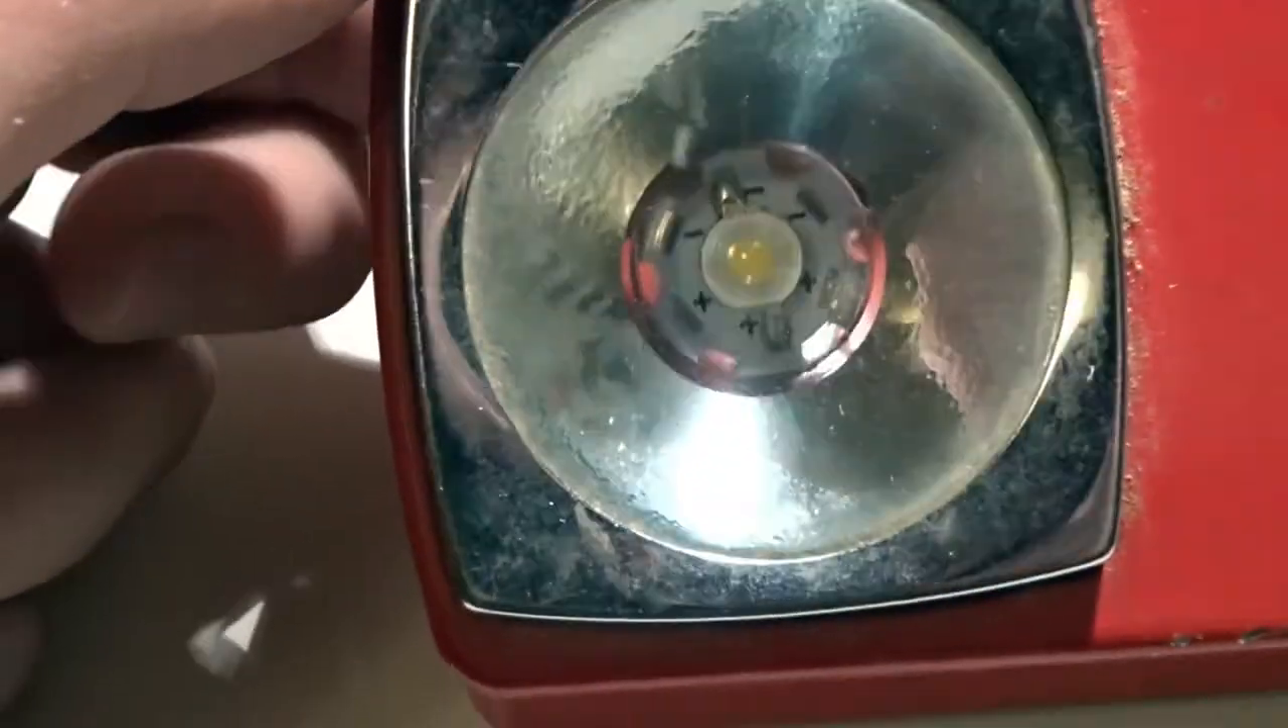The led diode actually fit perfectly into the reflectors which made it much more easily to mount and do everything.